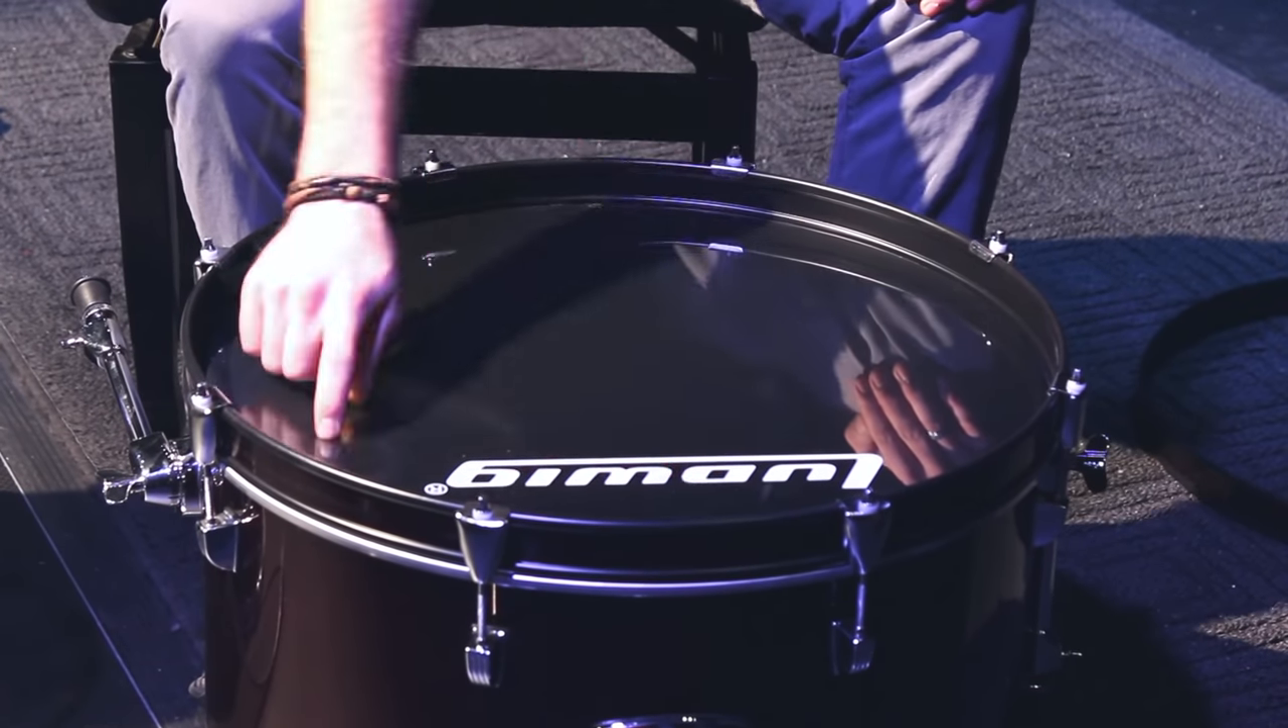Okay, so we've got the front head on the bass drum.